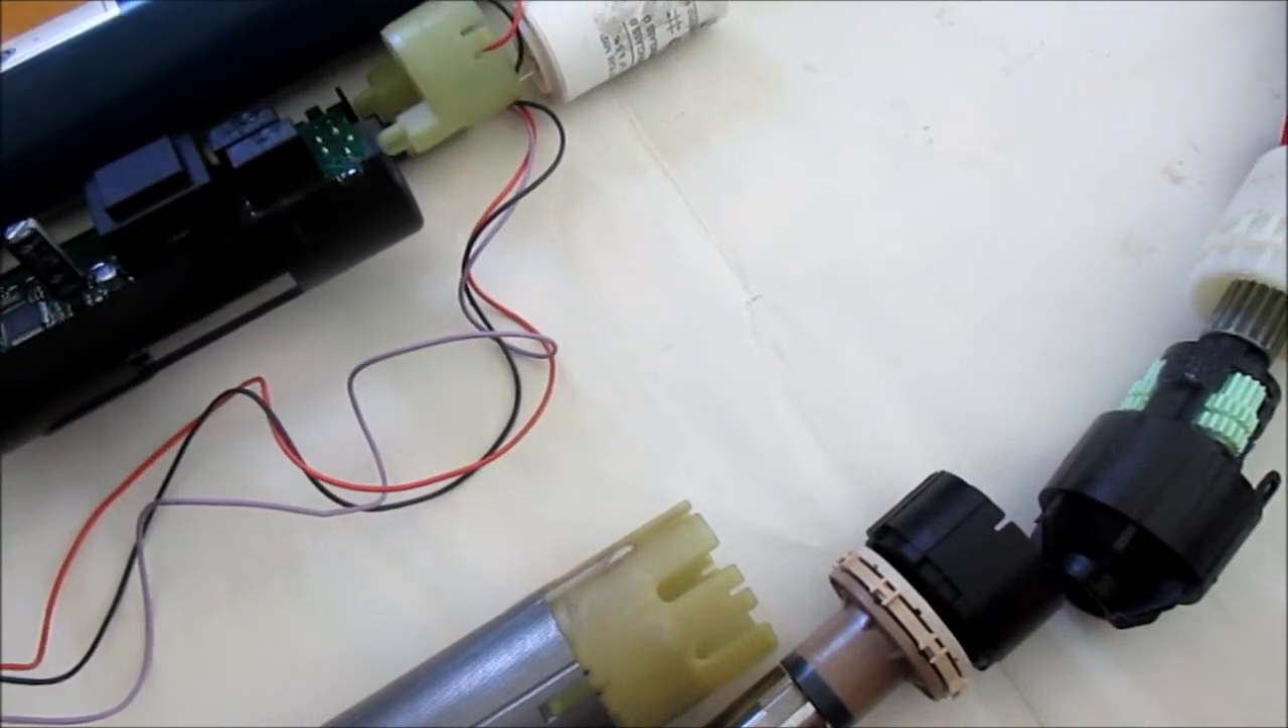Okay so finally I've got the whole thing. The whole motor apart.